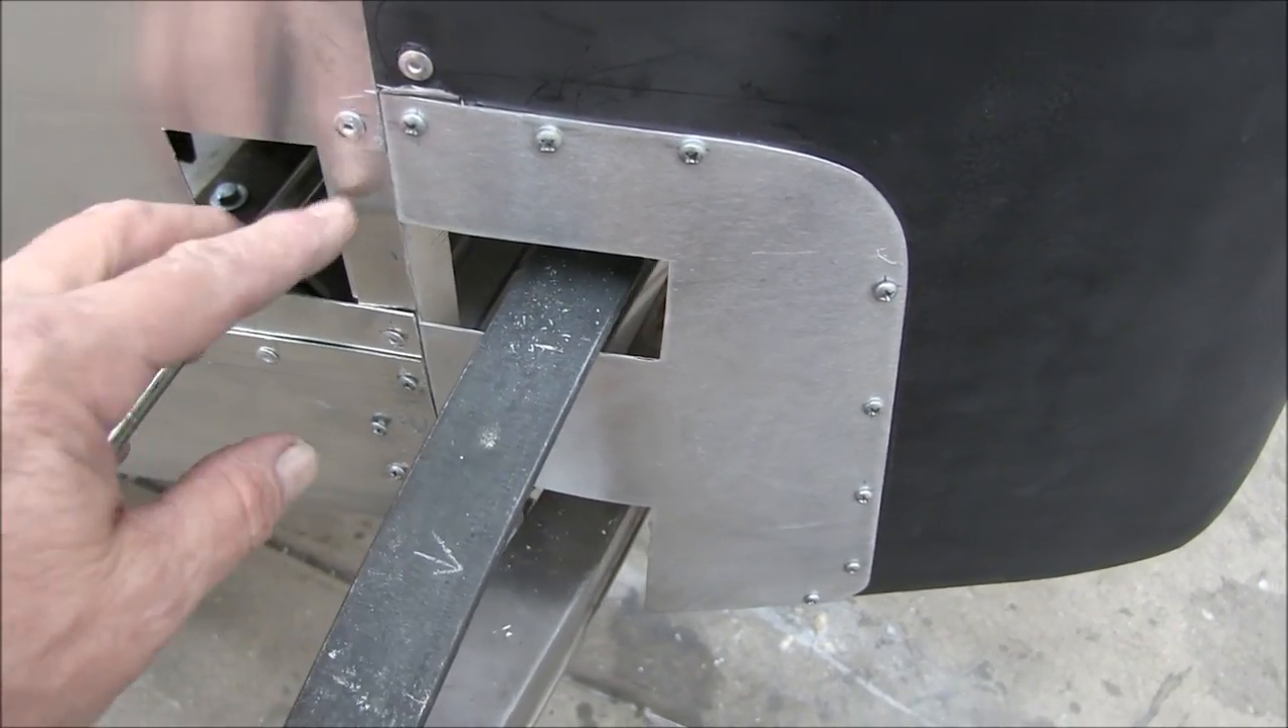I have the first inspection panel installed turned out pretty good.